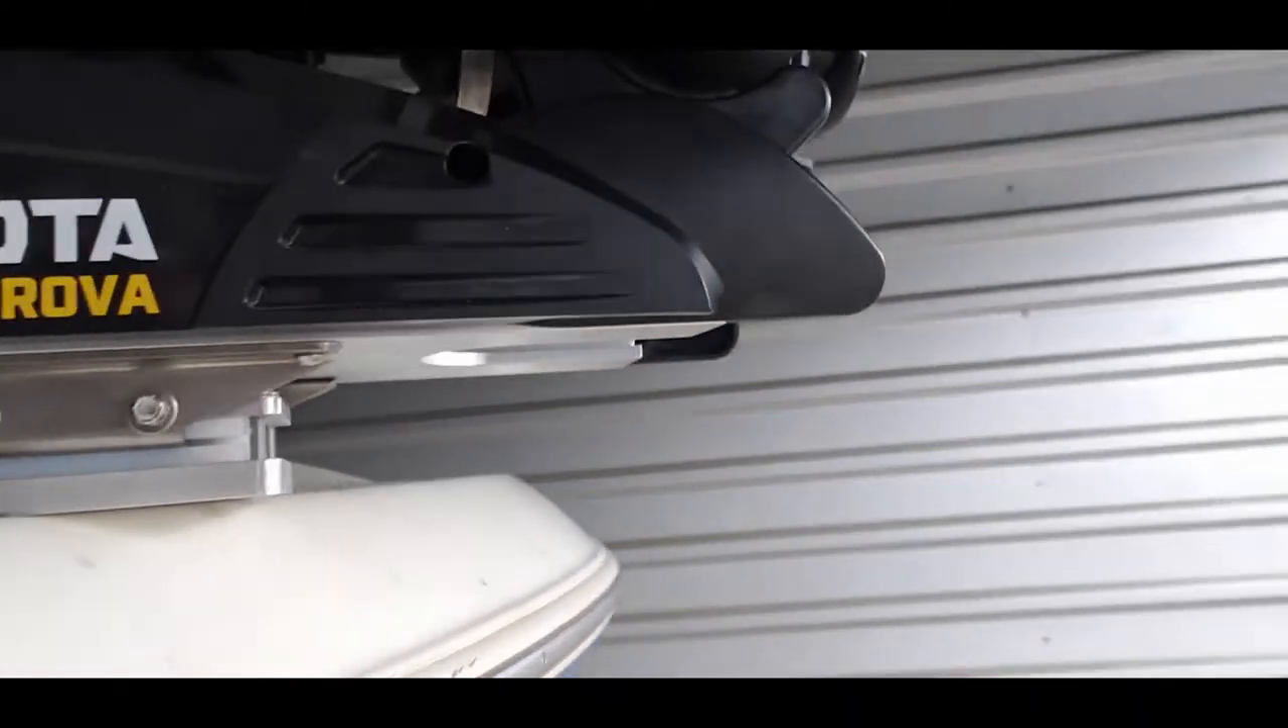You see how you've got such a huge overhang here right.